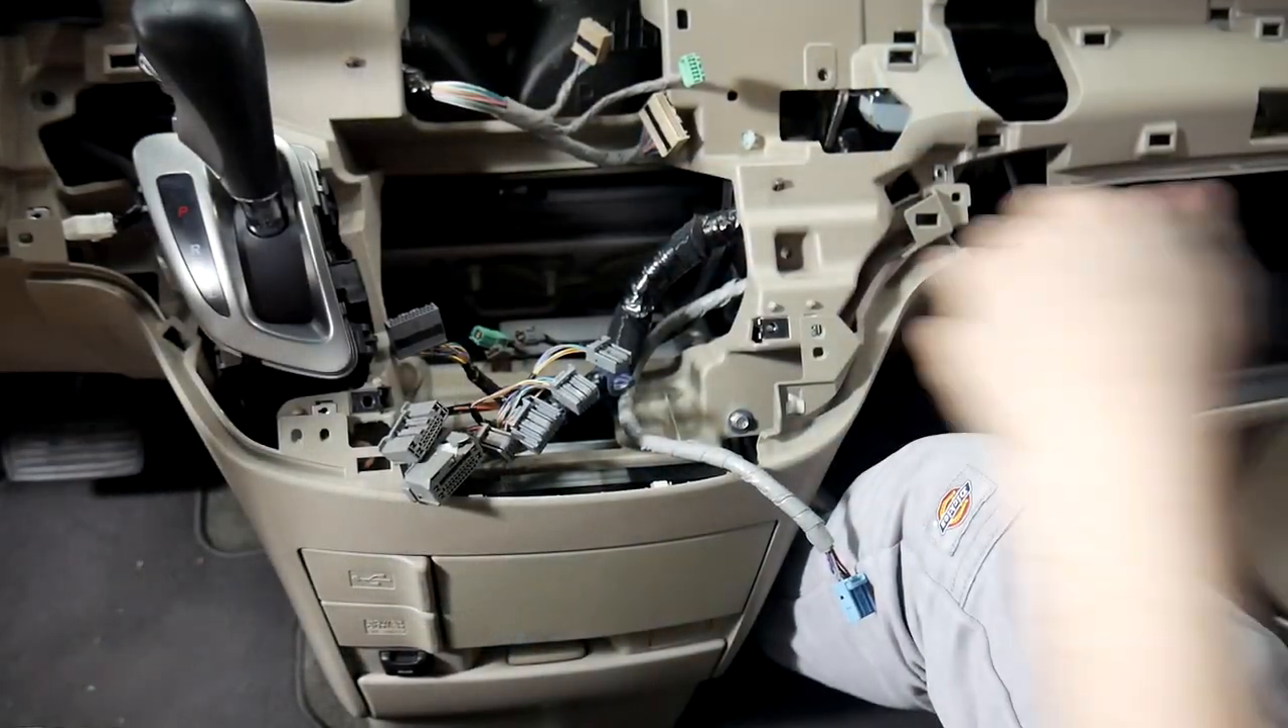And now we've got the radio removed.